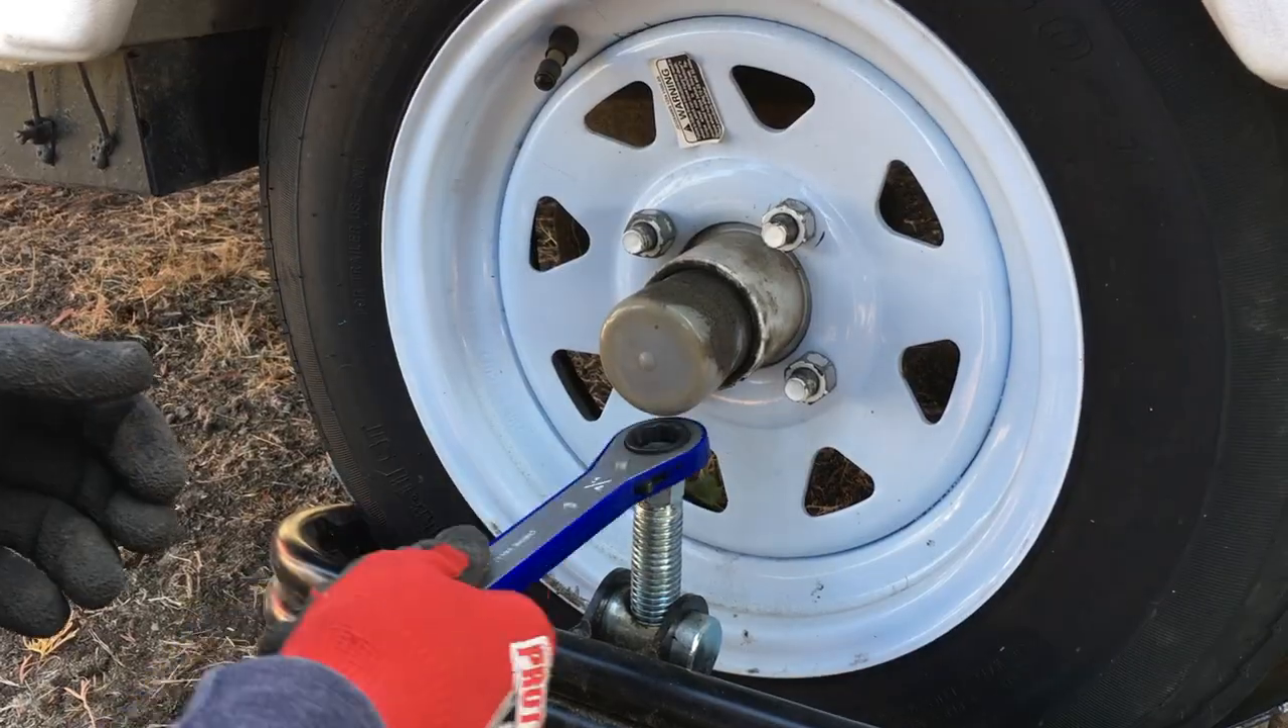This meant when I raised the tire, the drive screw raises in the vertical direction, and it was too close to the camper. I couldn't remove my wrench. It hit the hub.